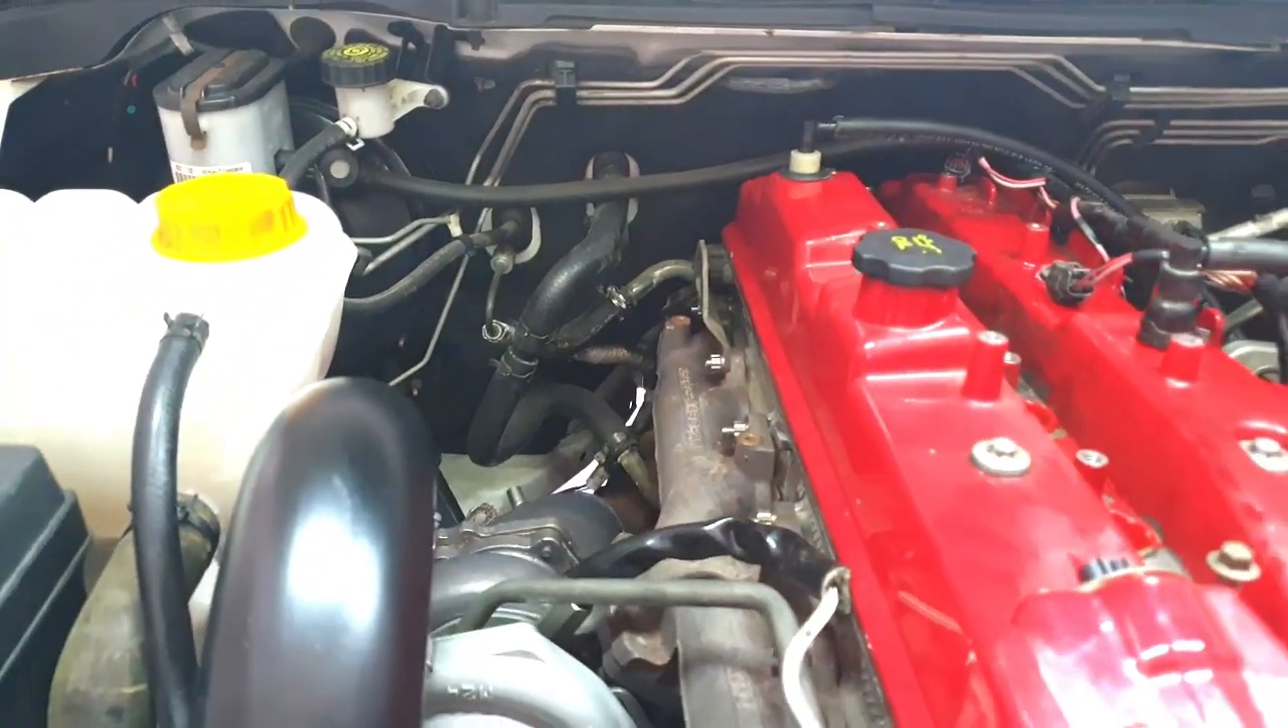So i haven't put the heat shield back on yet.